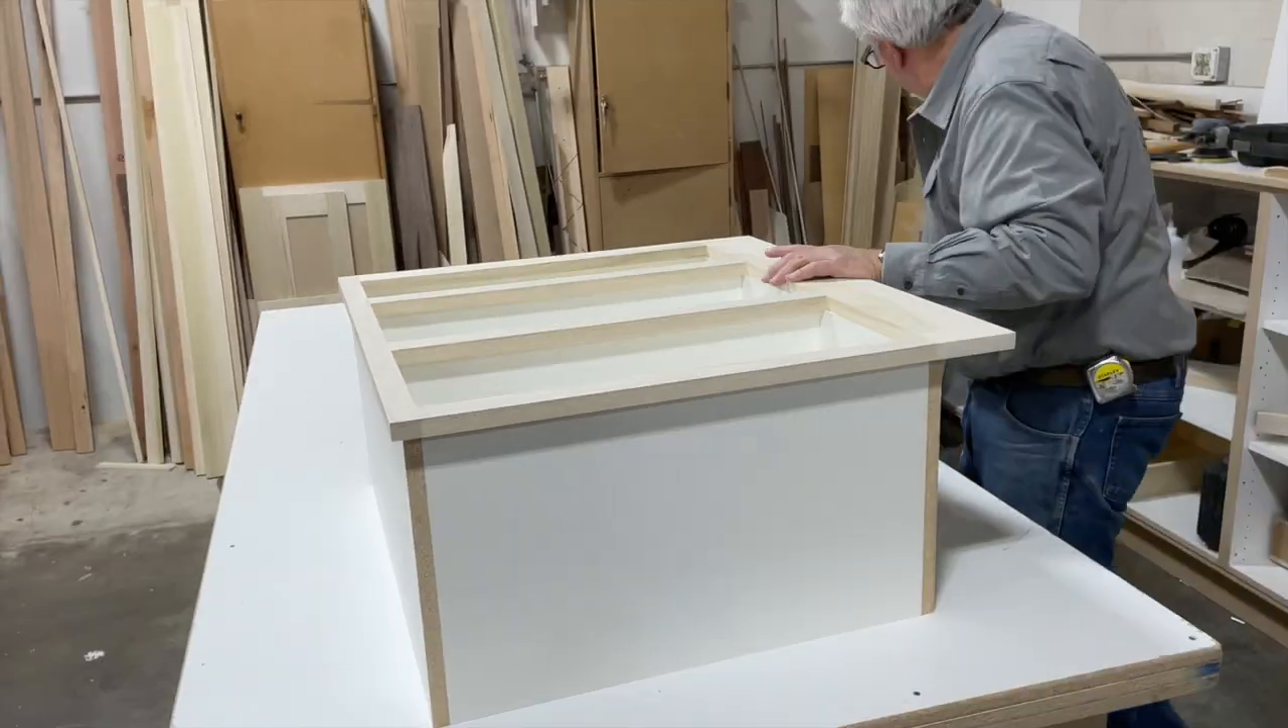There your face frame is nailed on.